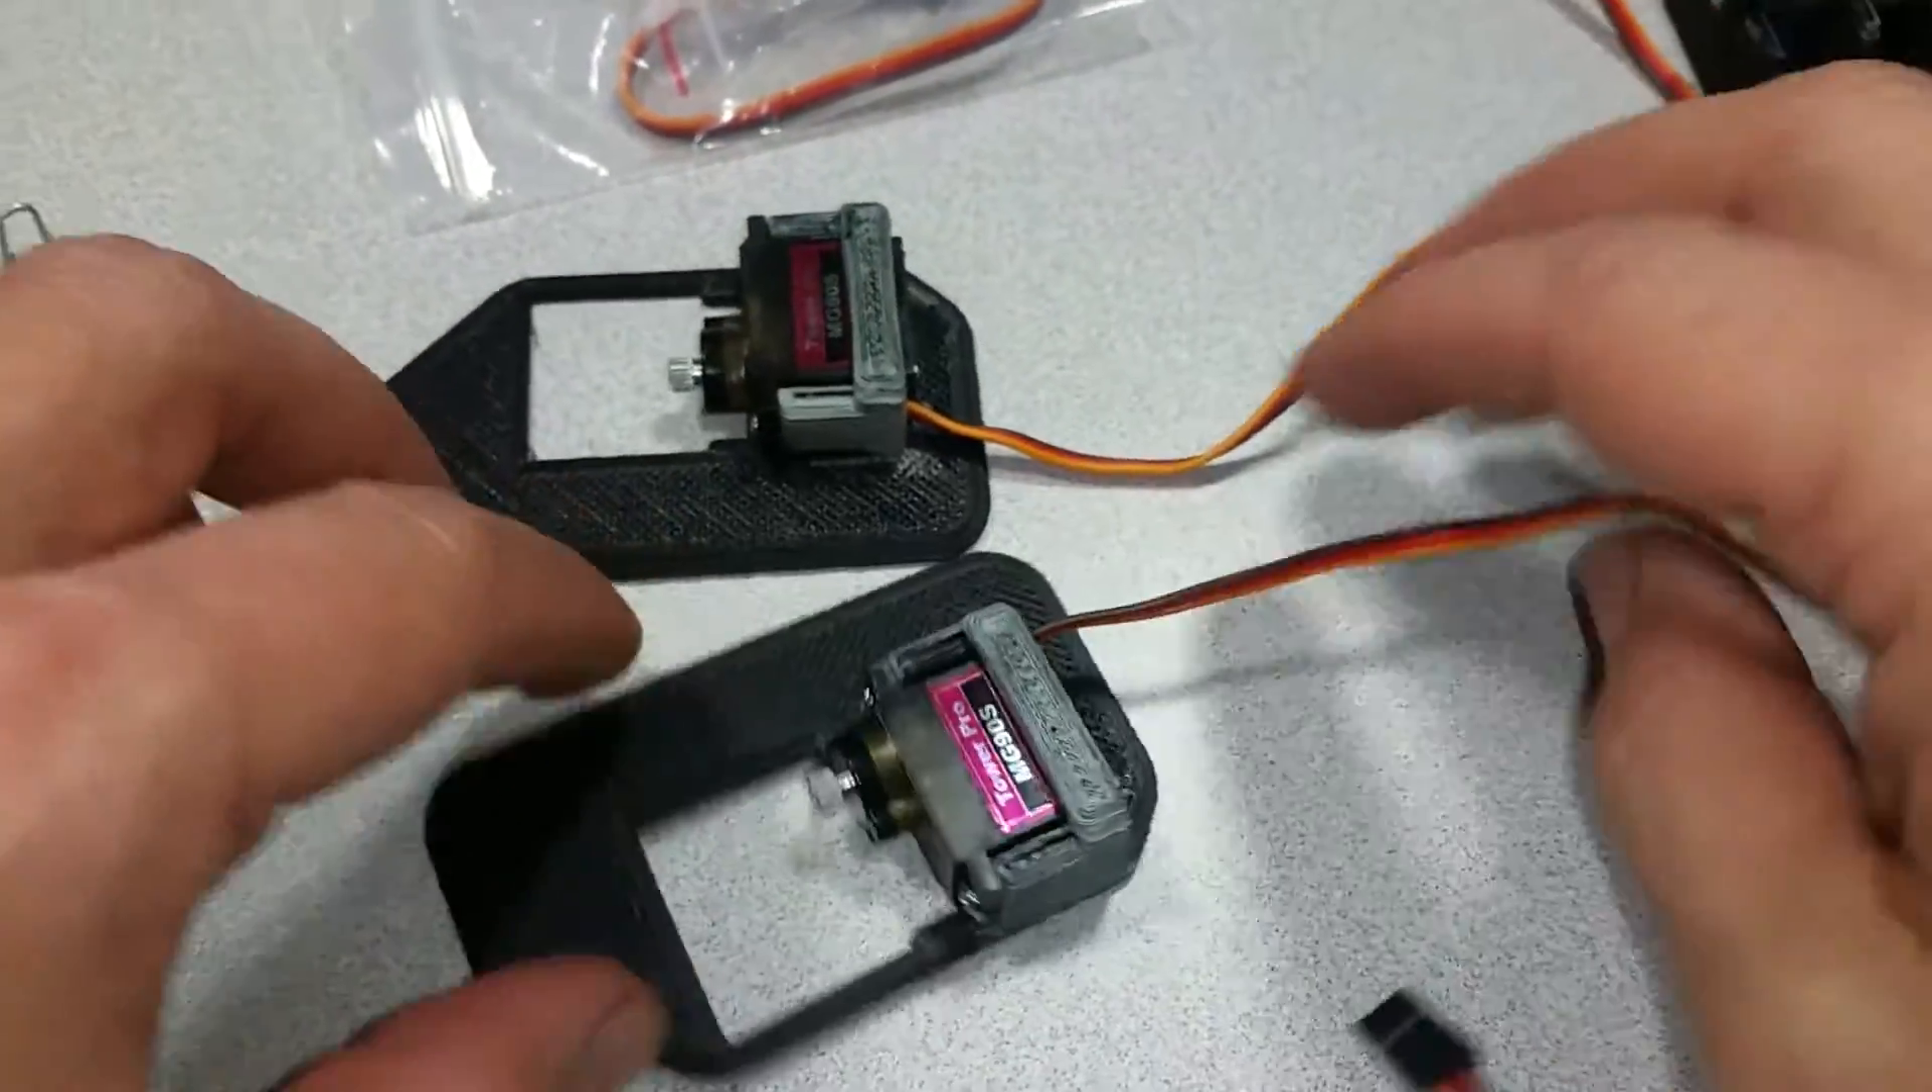Now that we have the servos mounted and screwed in and the cables extending, we will get to the hip servos.